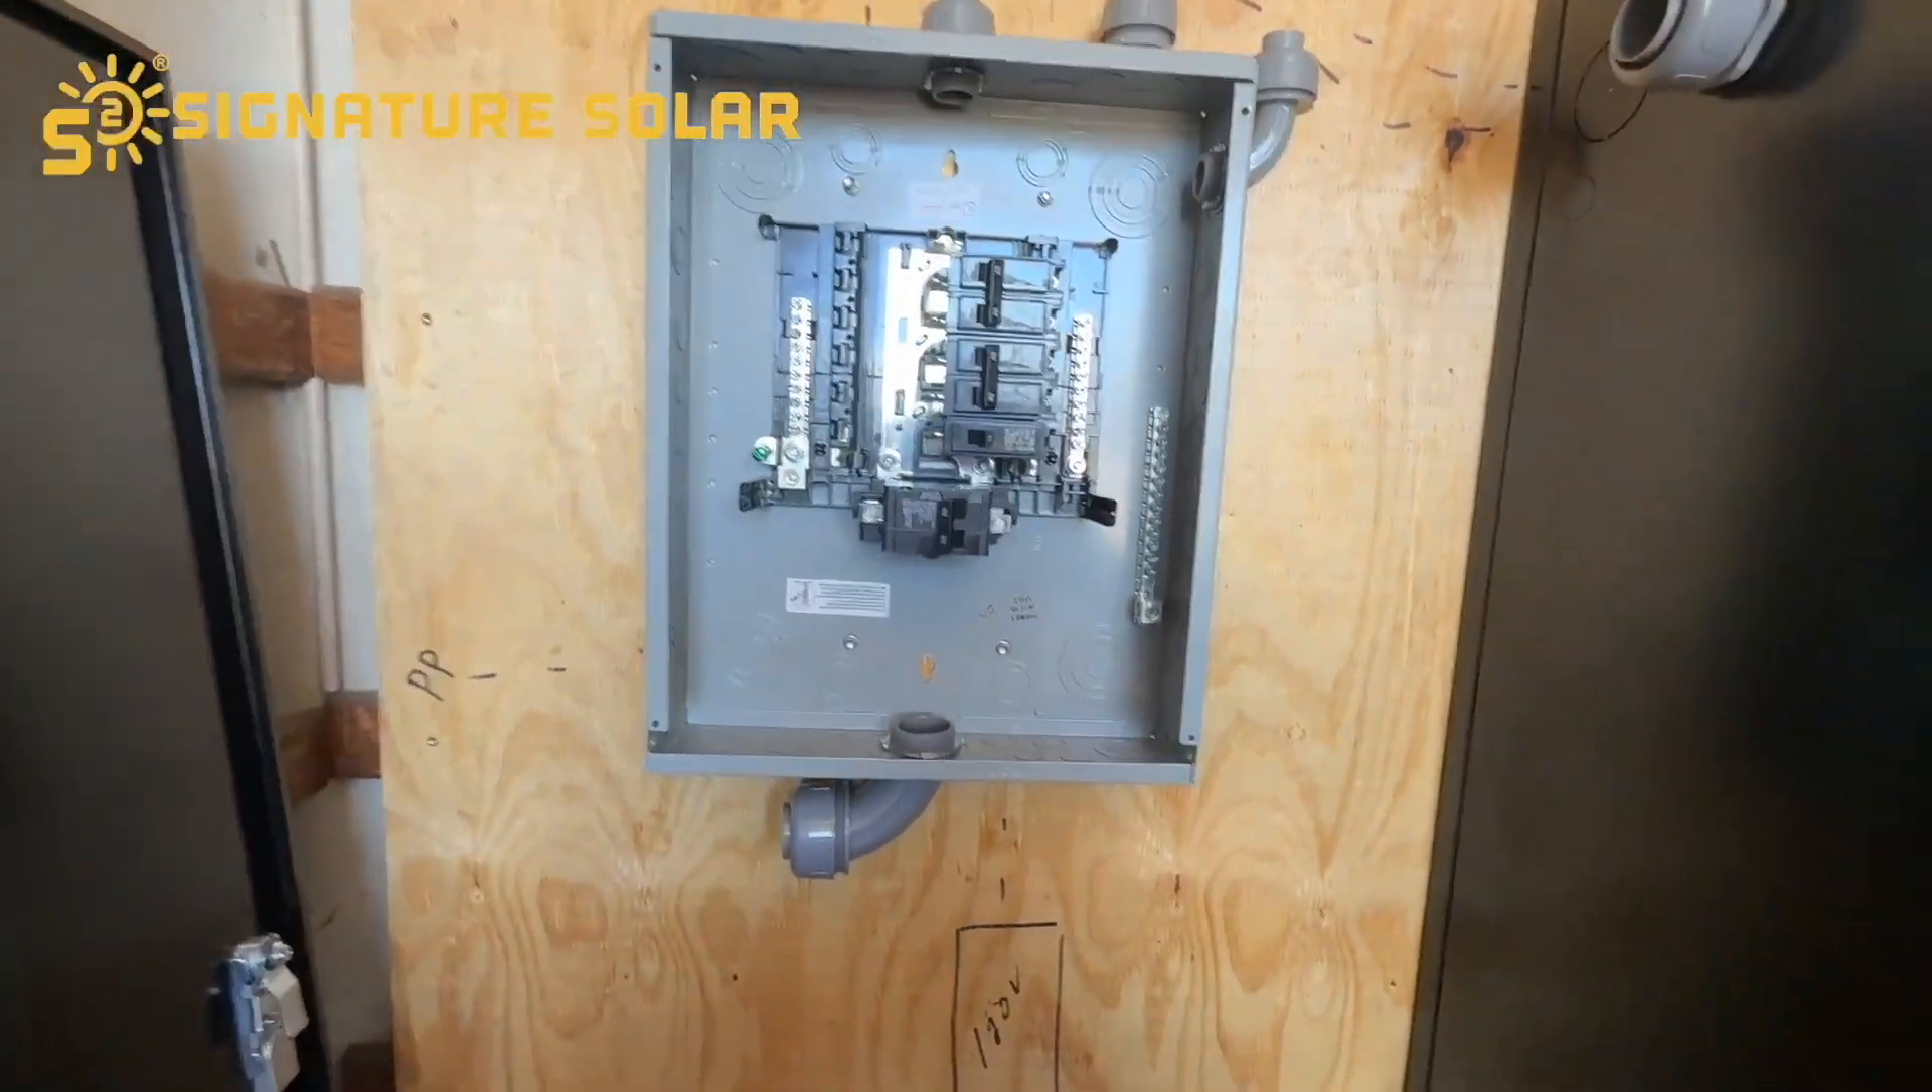All right and this is the sub panel mounted.